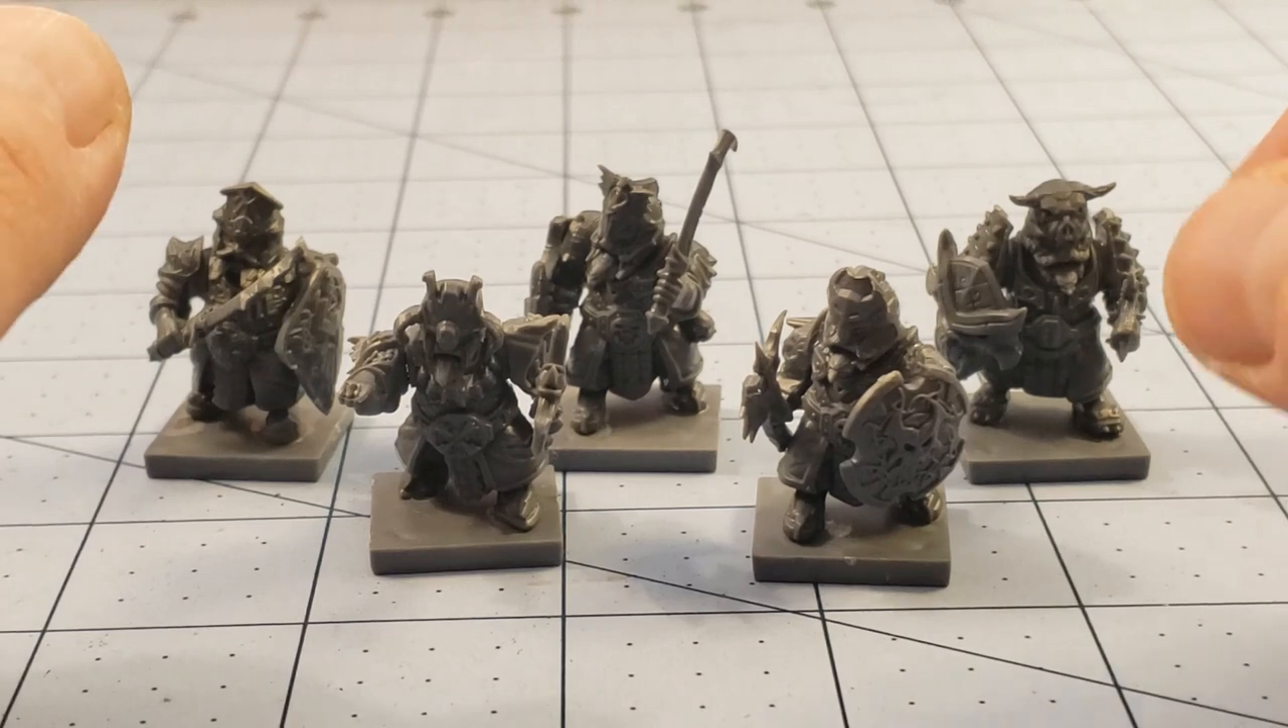So check it out we got our abyssals all put together here.